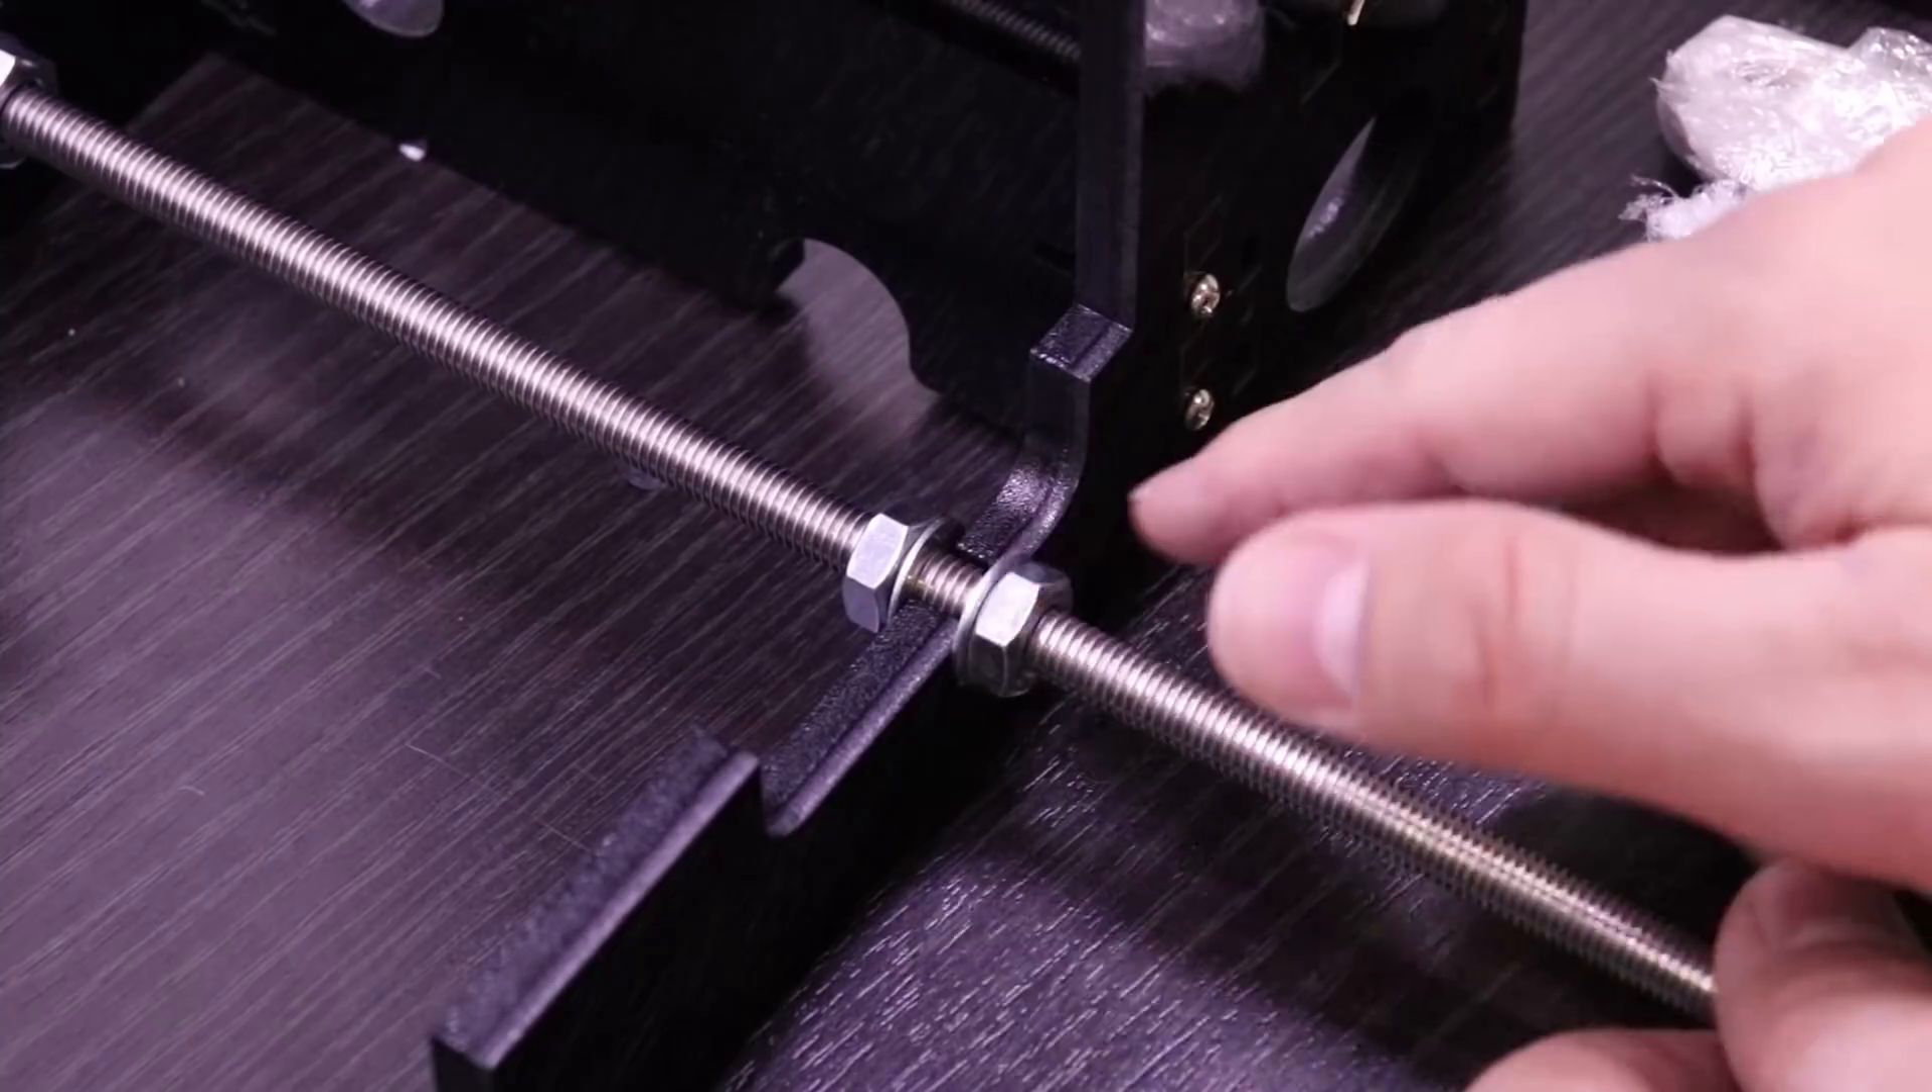Here you can see how the two nuts I just put on sandwich the bottom acrylic plate and become the joining structure to the front of the machine.